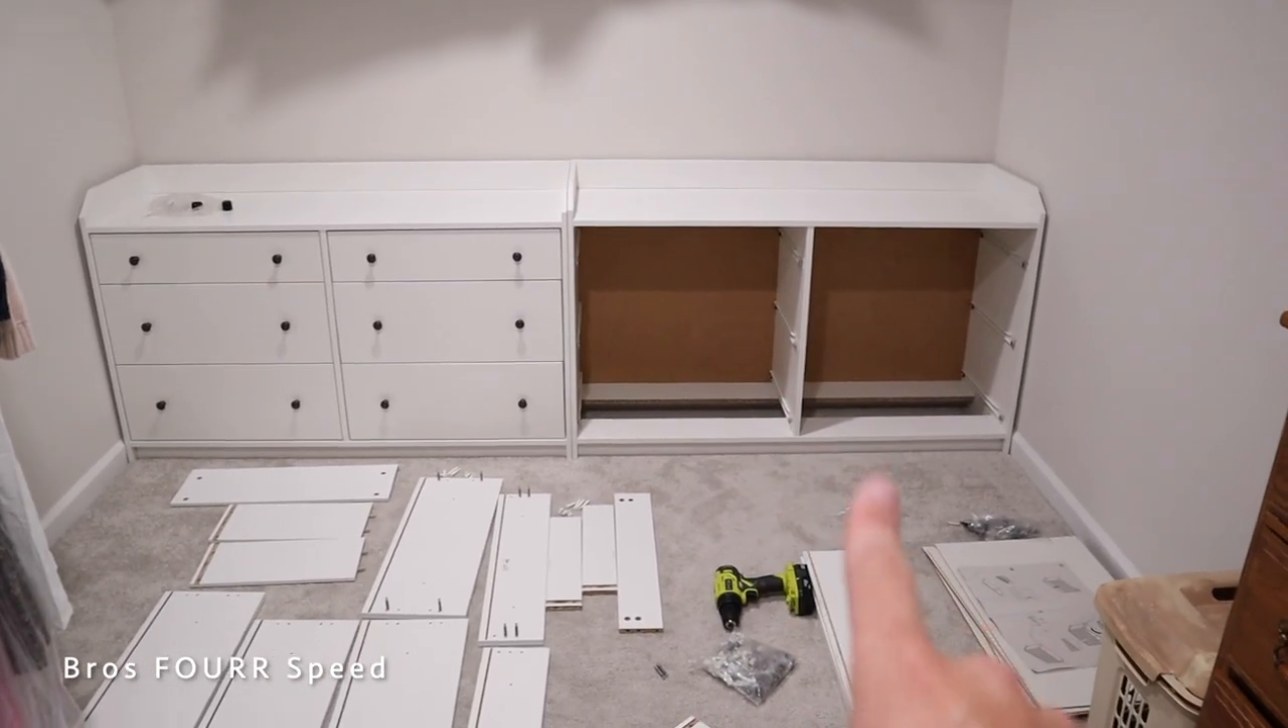So it is starting to look like a dresser you can see before with no drawers and all the drawers in the one to the left.